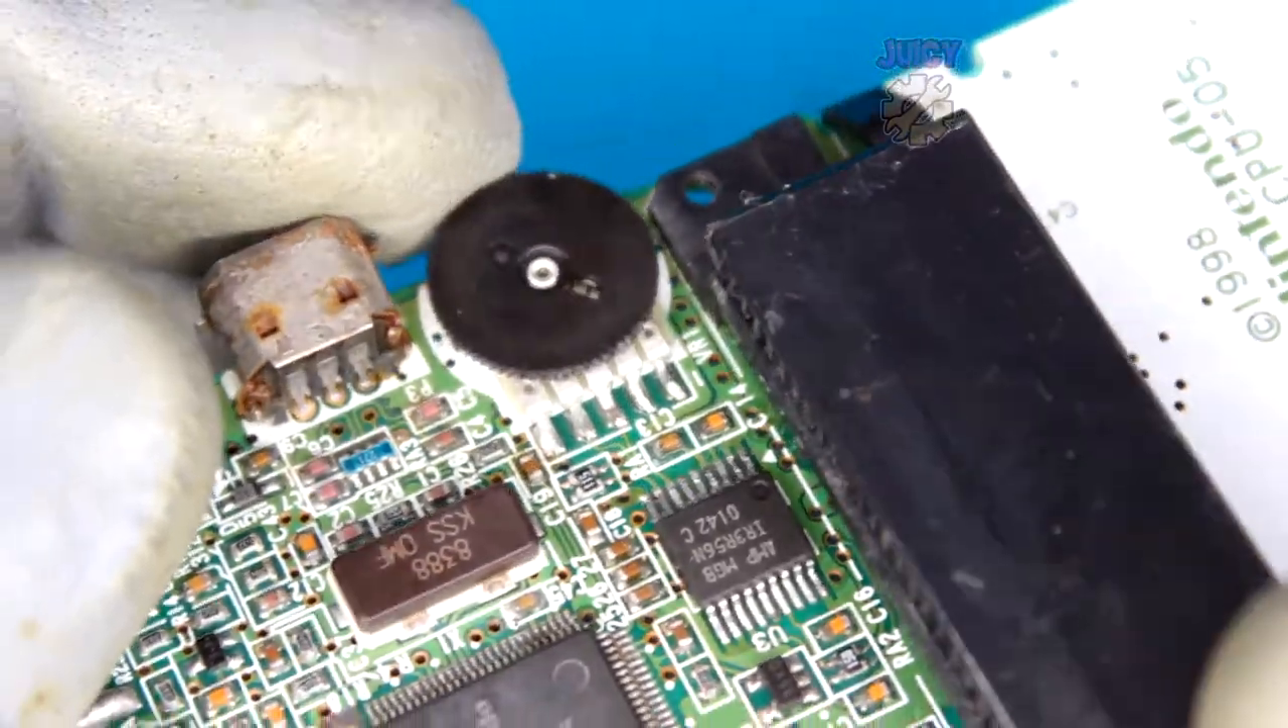And there we go, we have the new volume wheel on board, and it looks a lot better.